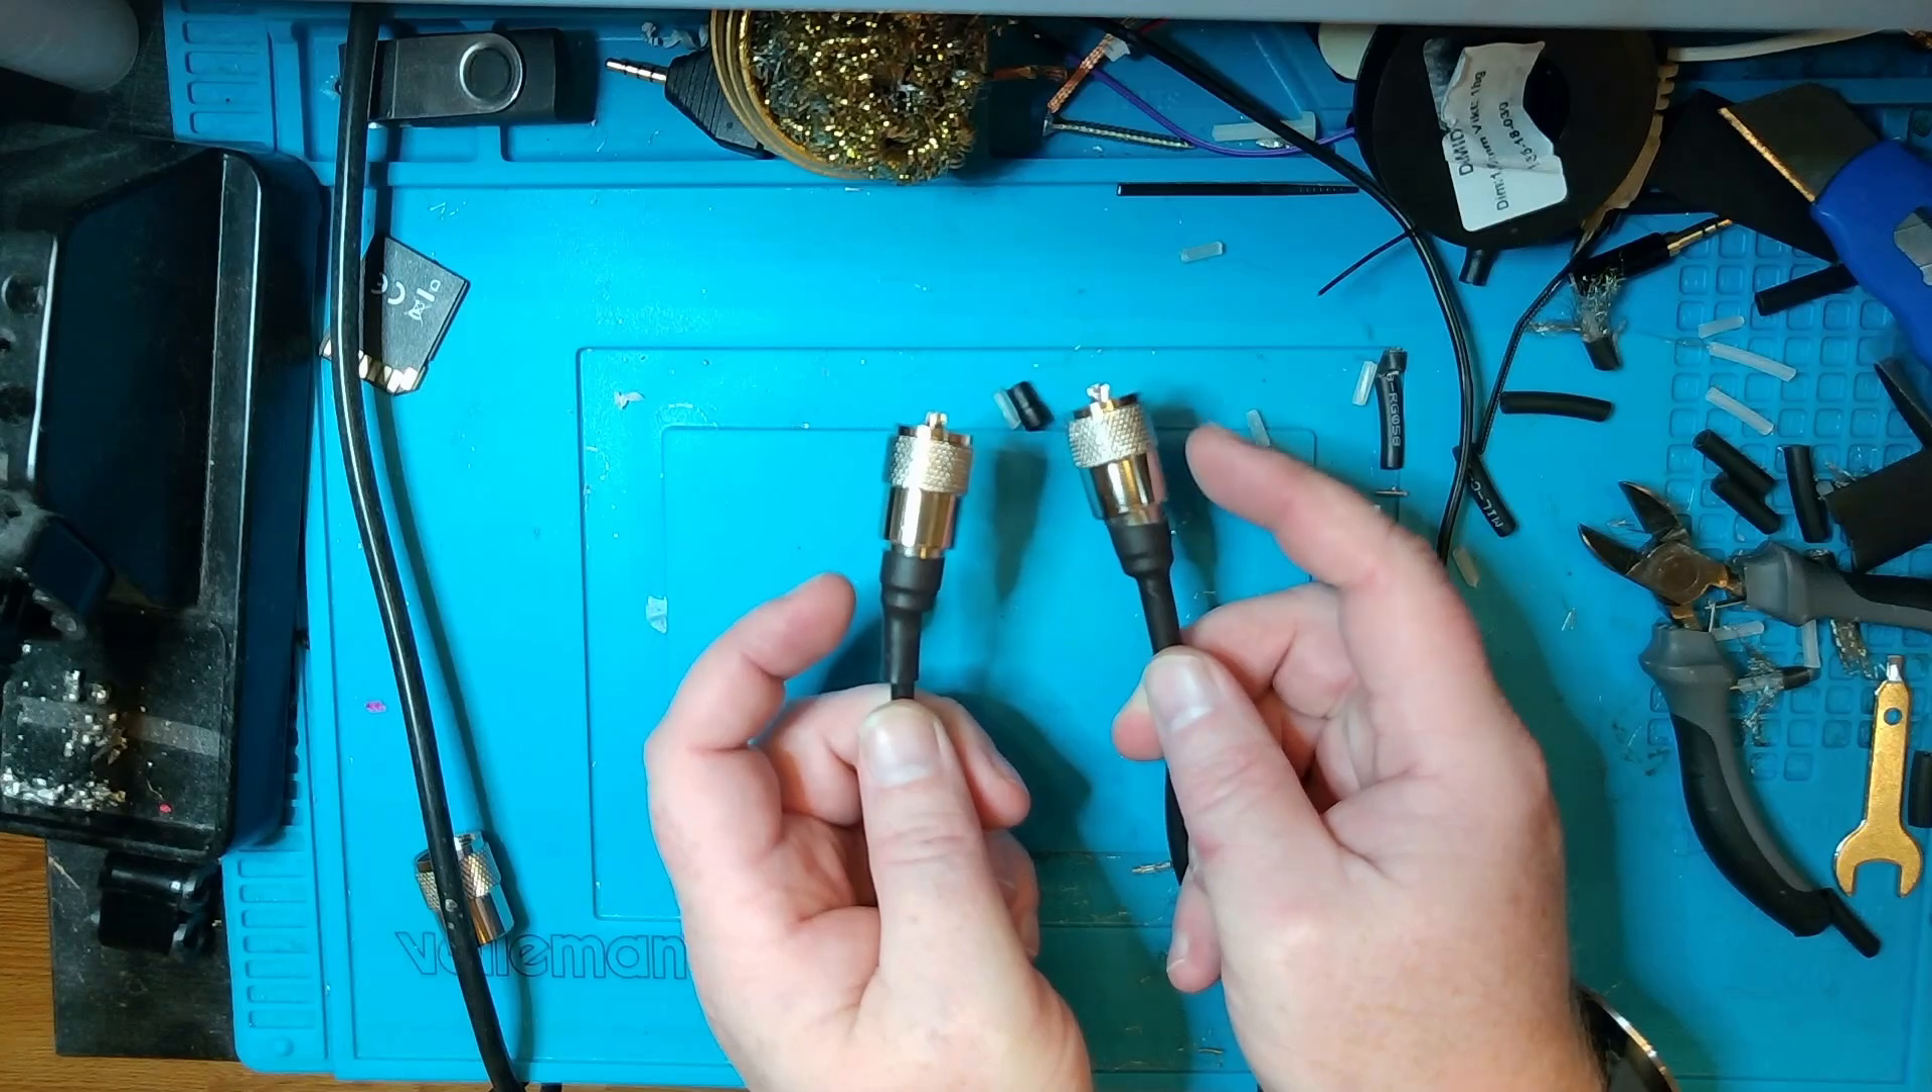That's one piece piece of coax mounted.